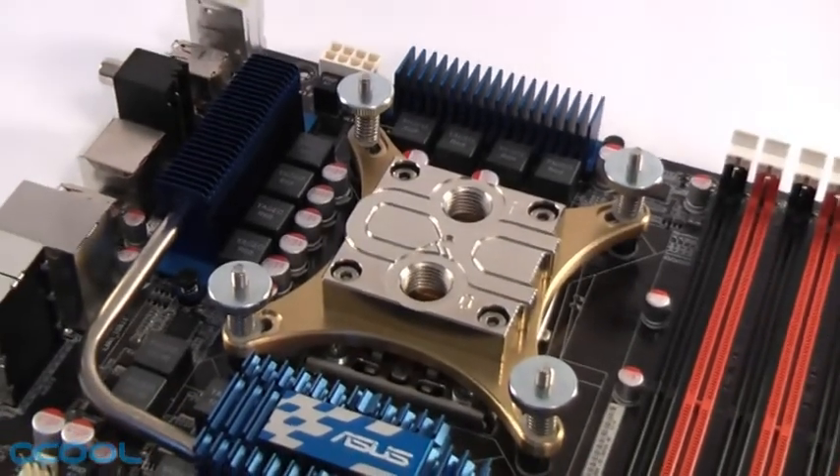This concludes the installation of the Livingstone CPU water block.